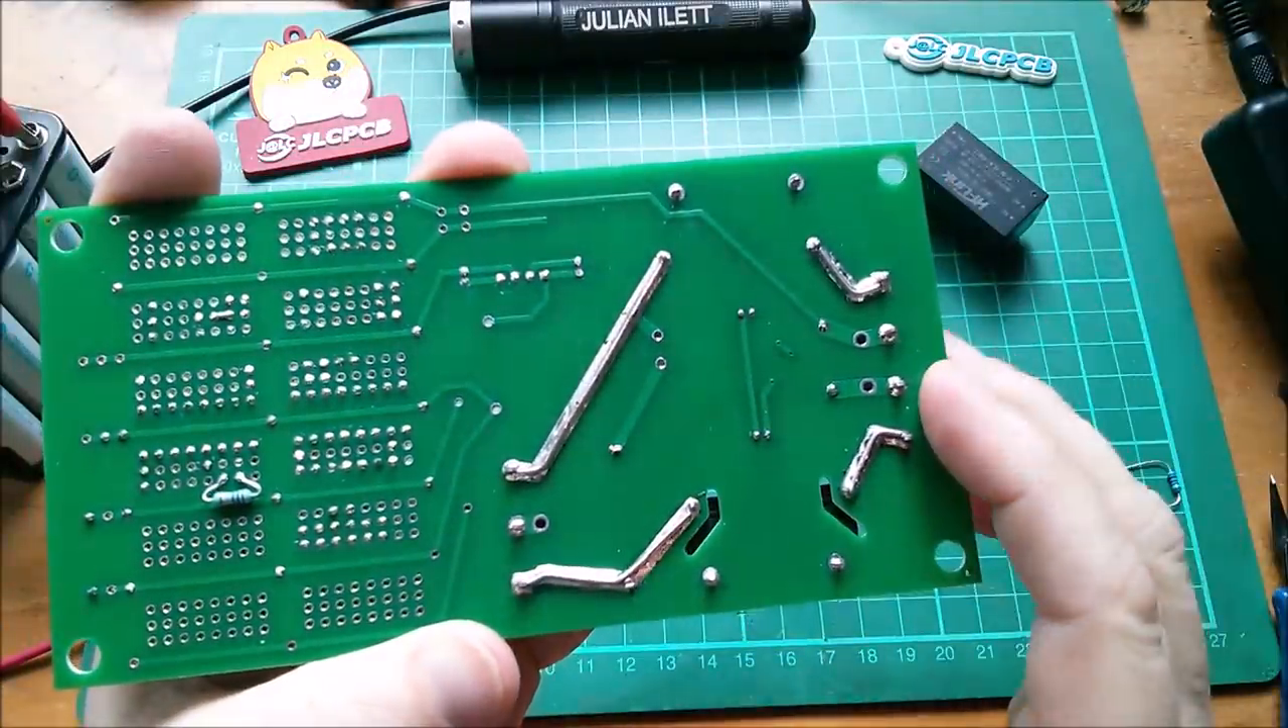Here are my high current tracks i've soldered uh the thick tin copper wire onto these uh traces.